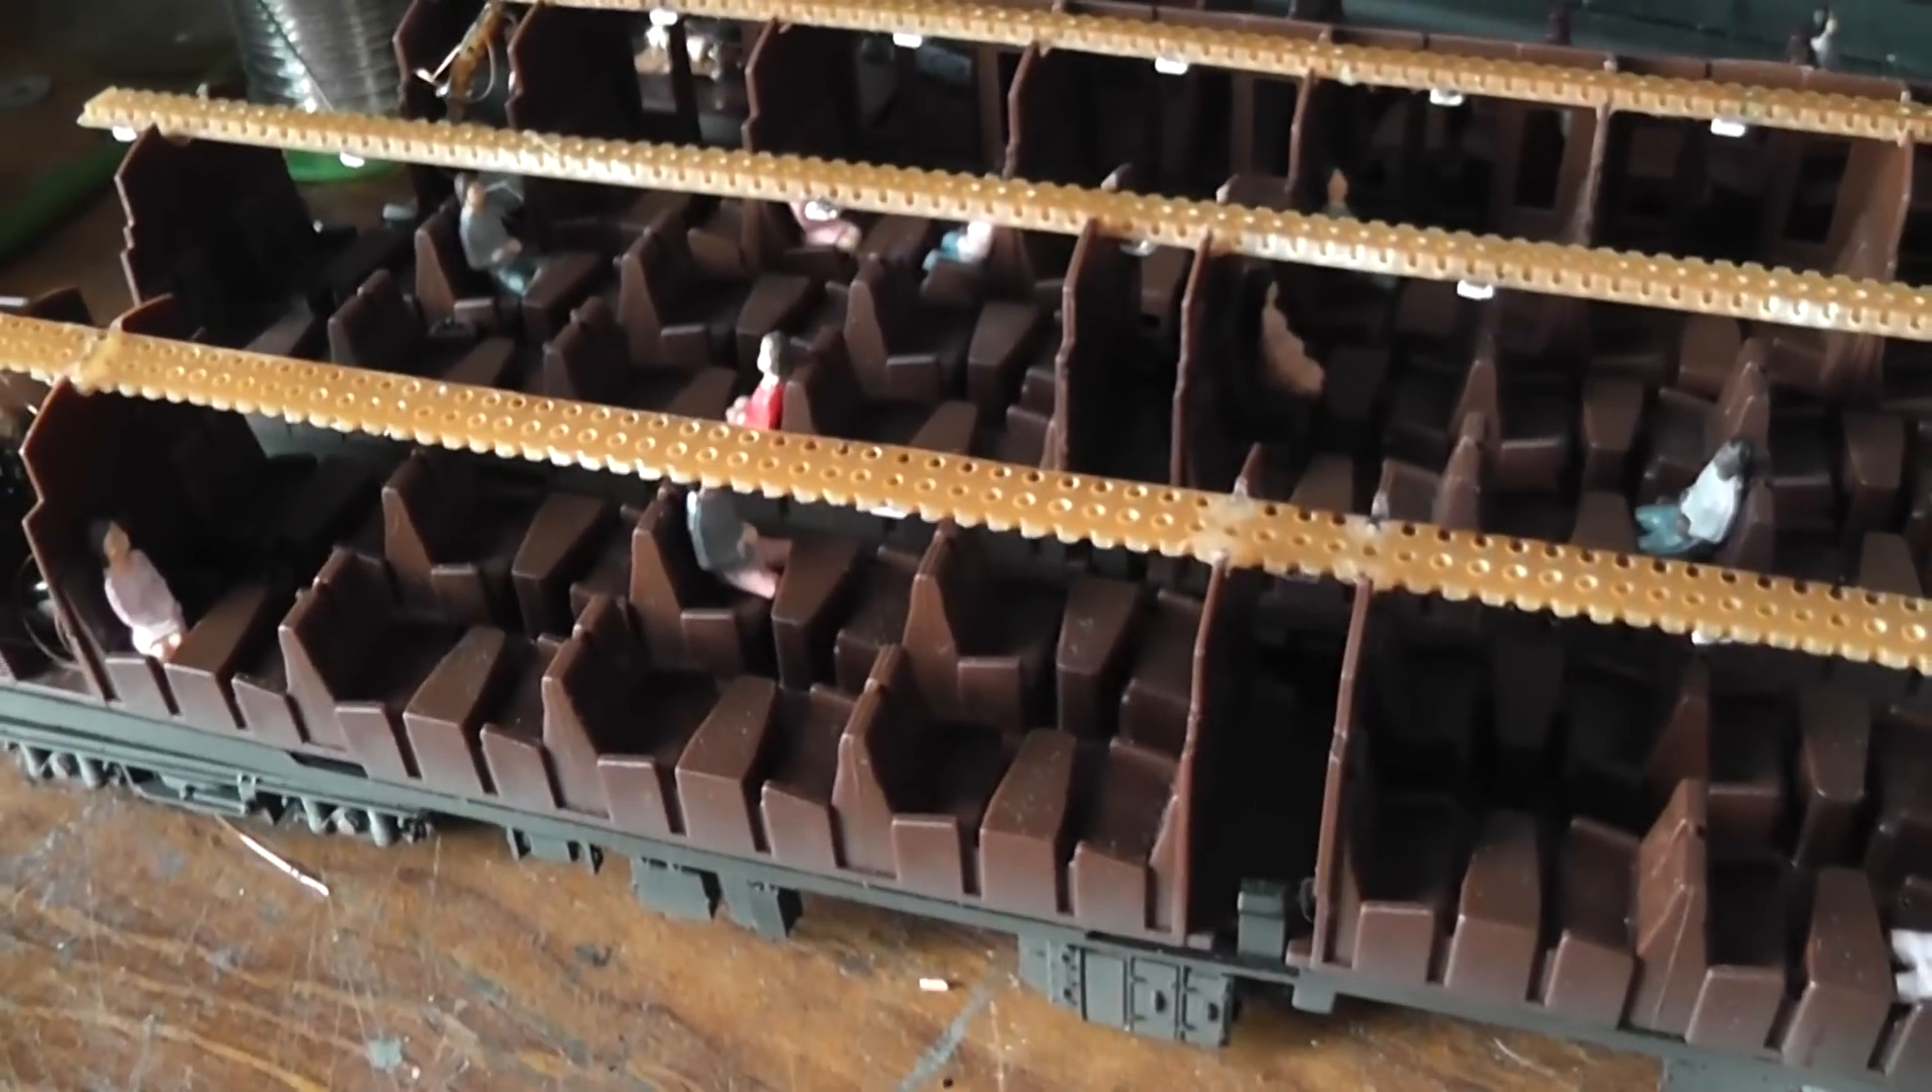You can see as well i've started to add some figures.